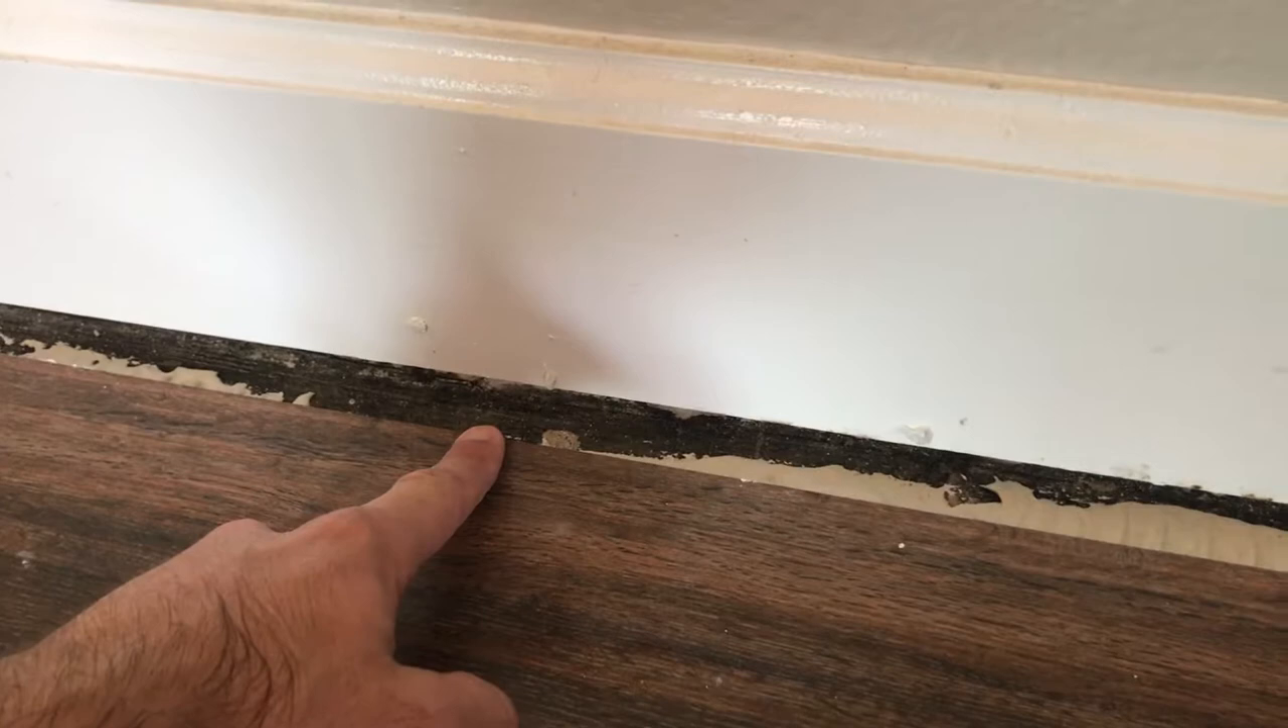Now, I suppose a little bit of pre-planning may have saved me from this, but I have about a half-inch gap between the baseboard and the edge of this tile.